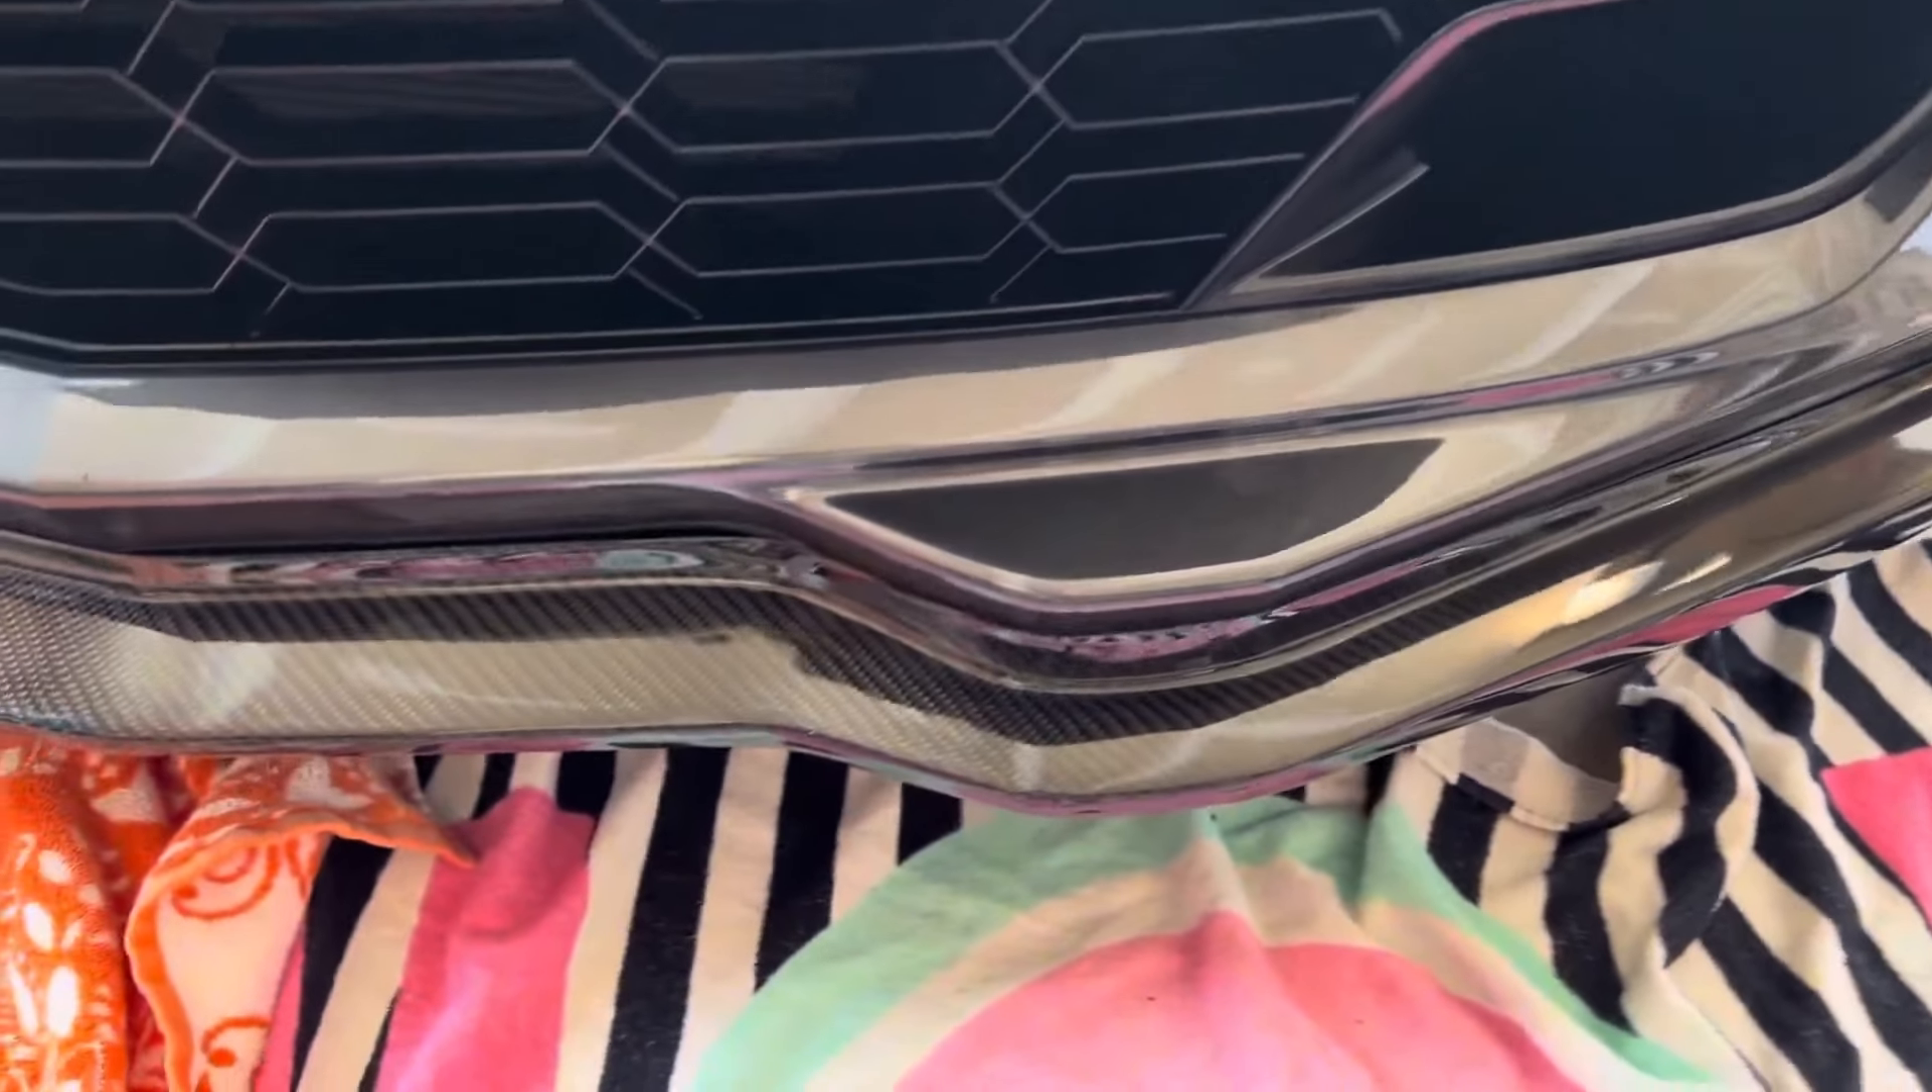We got the first part of the splitter on and this thing is looking so good.